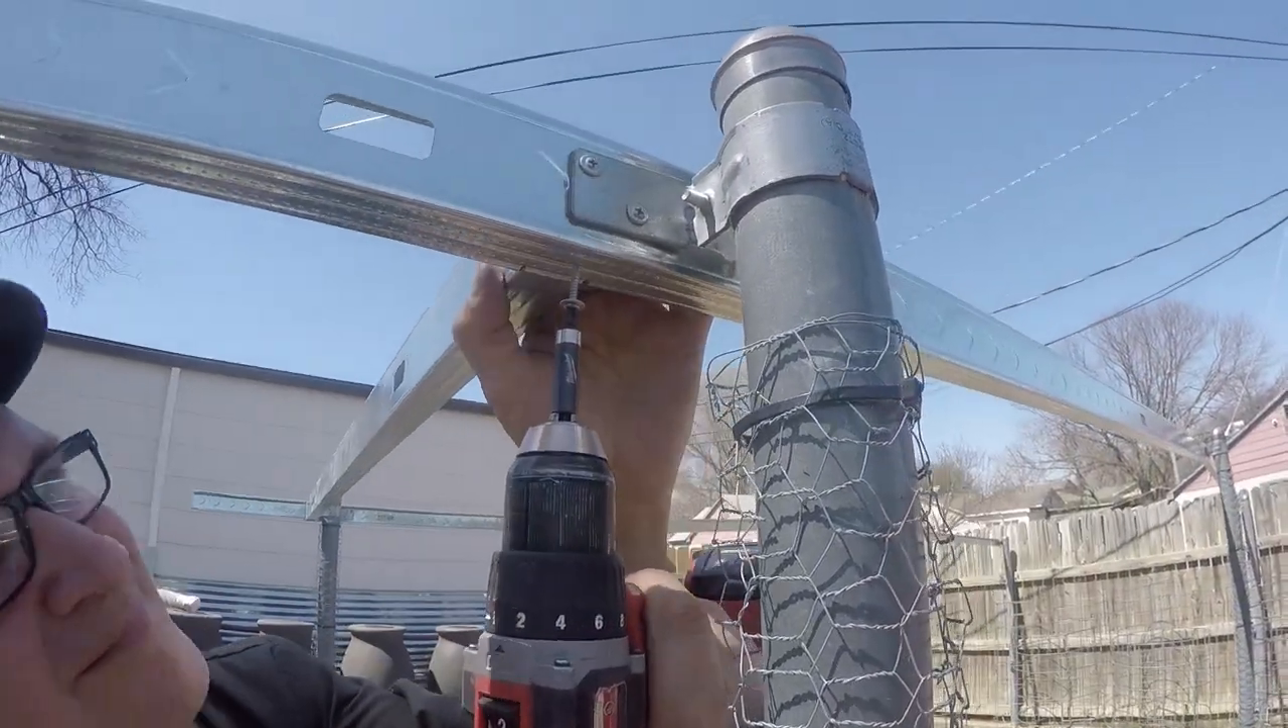So we've got our first cross support up, just need to screw it in.